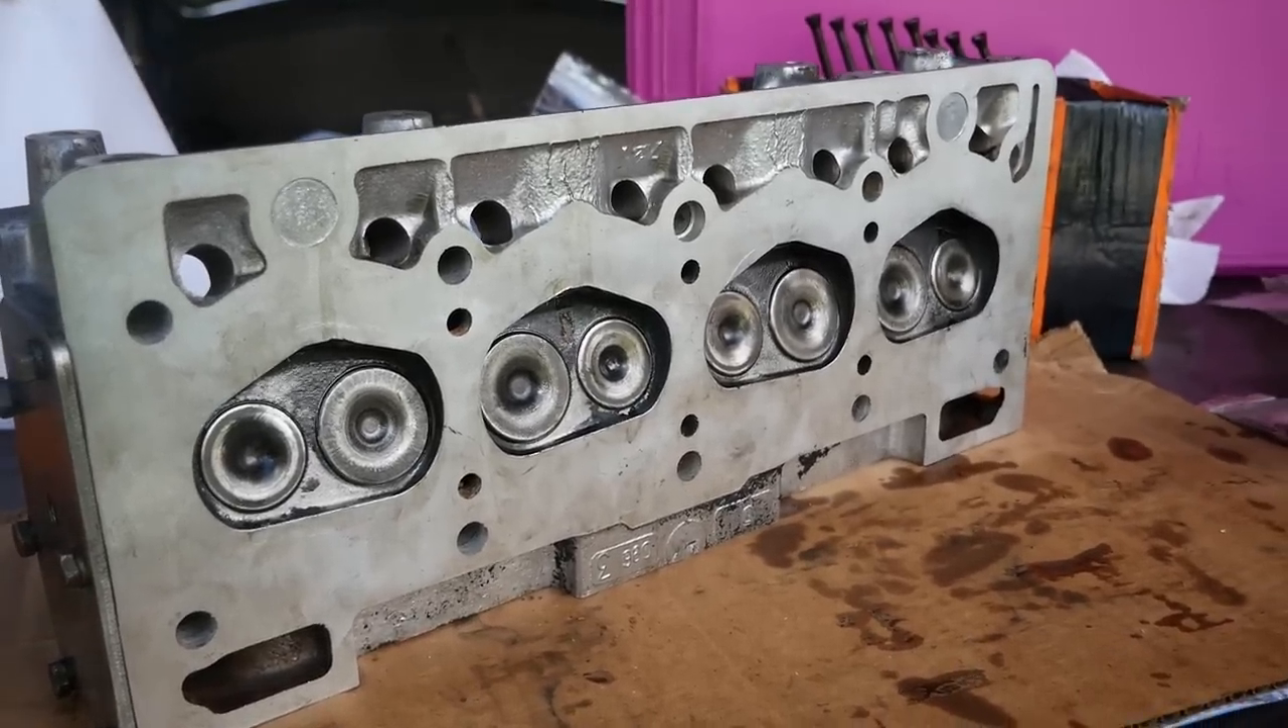Les soupapes sont du coup remontées.